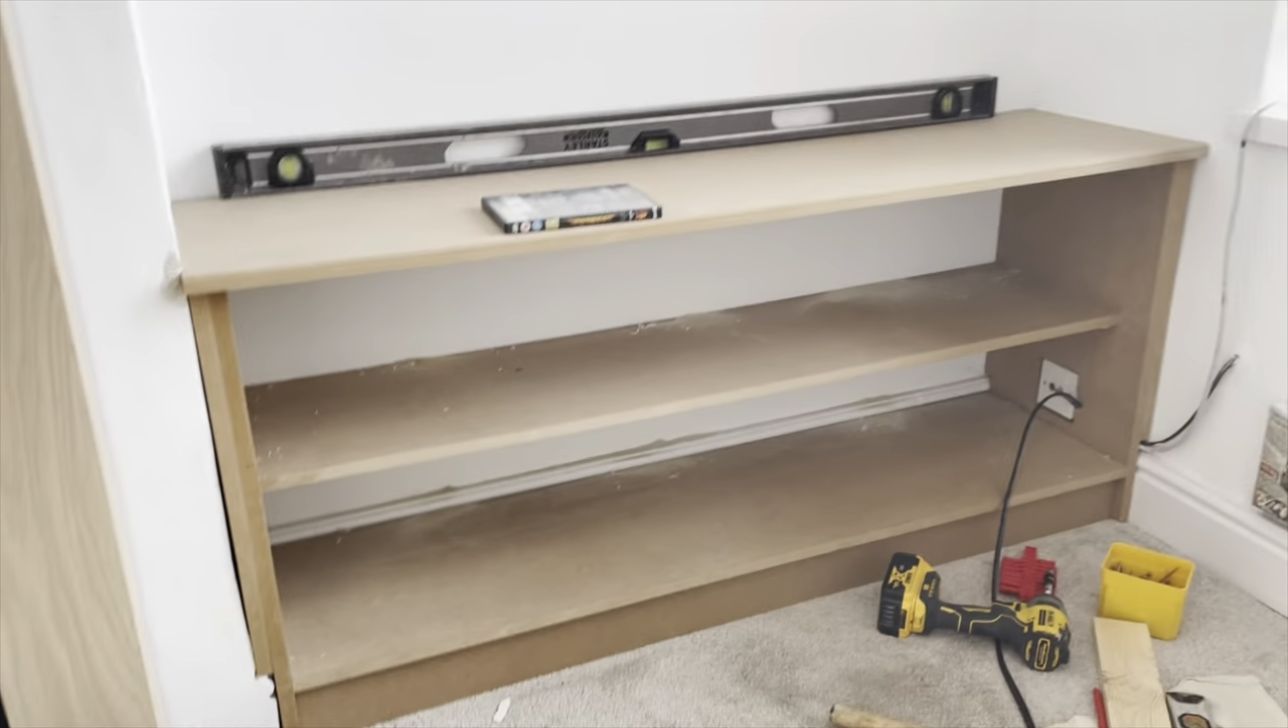We have the base, the base unit or the cupboard unit at the bottom of the TV unit so we've got the carcass essentially fitted and built in so we carry on now.